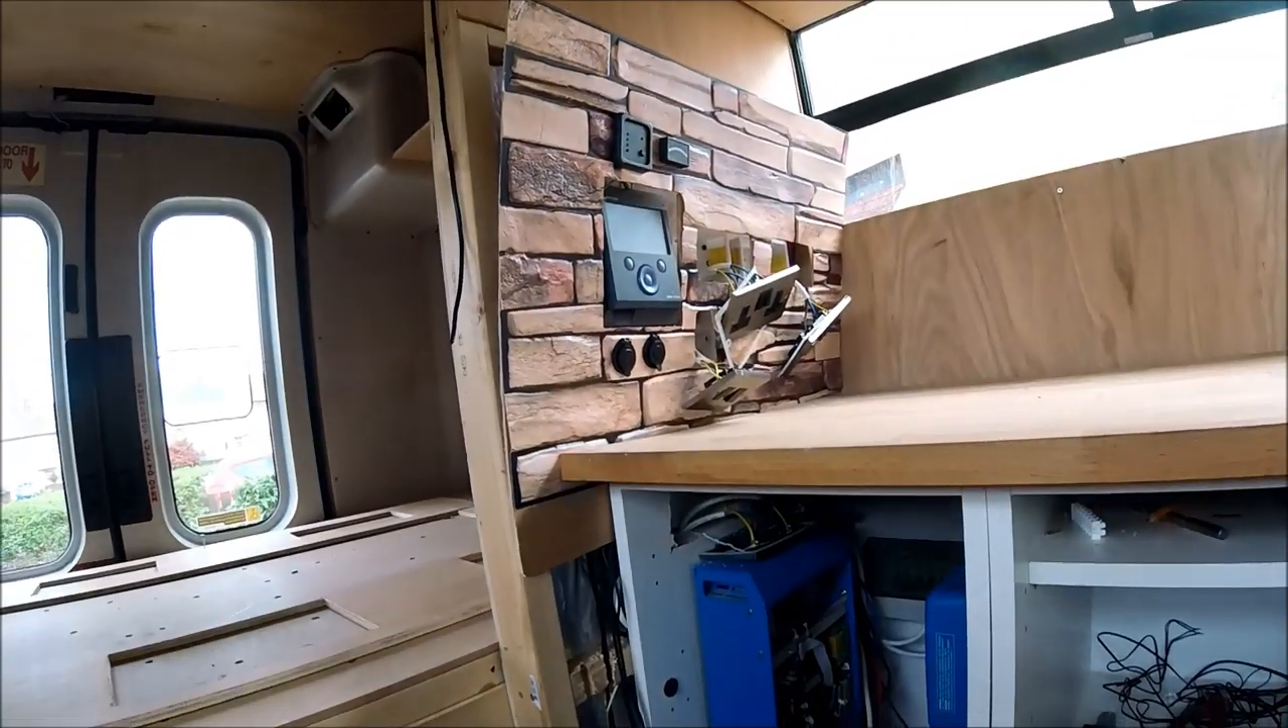I've just got to finish off getting all the sockets in place.